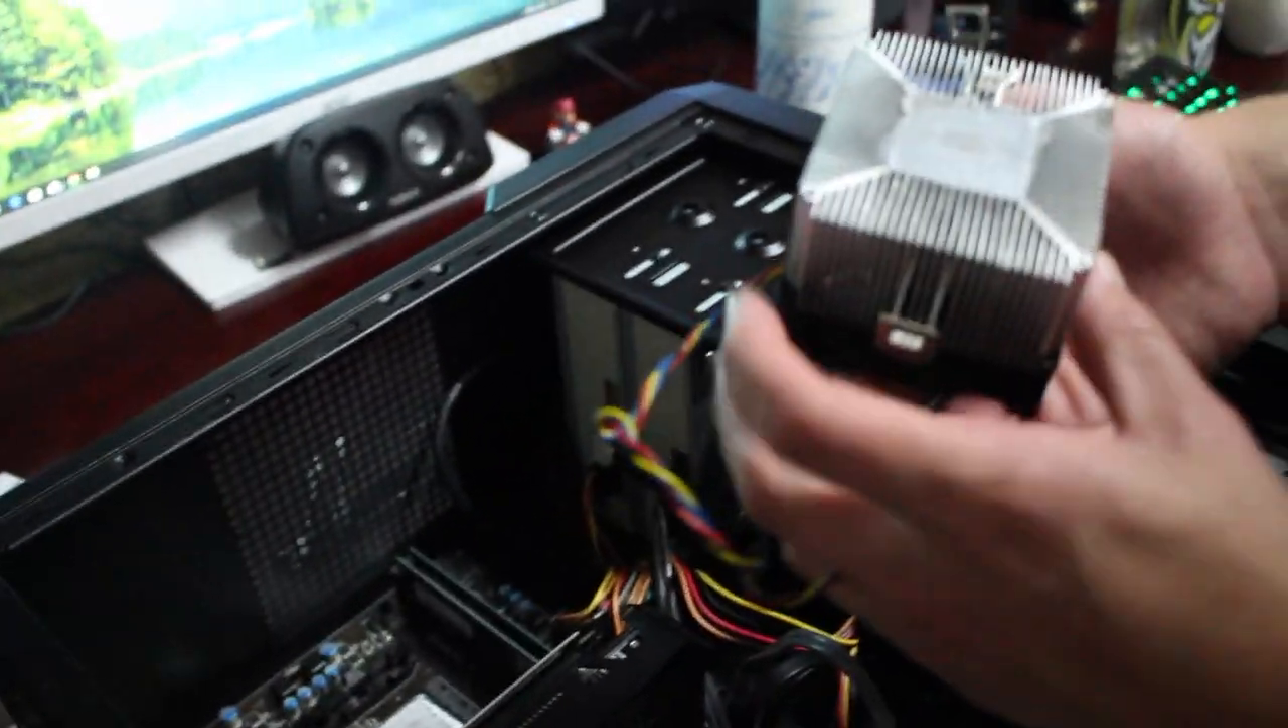You got your CPU fan taken off.